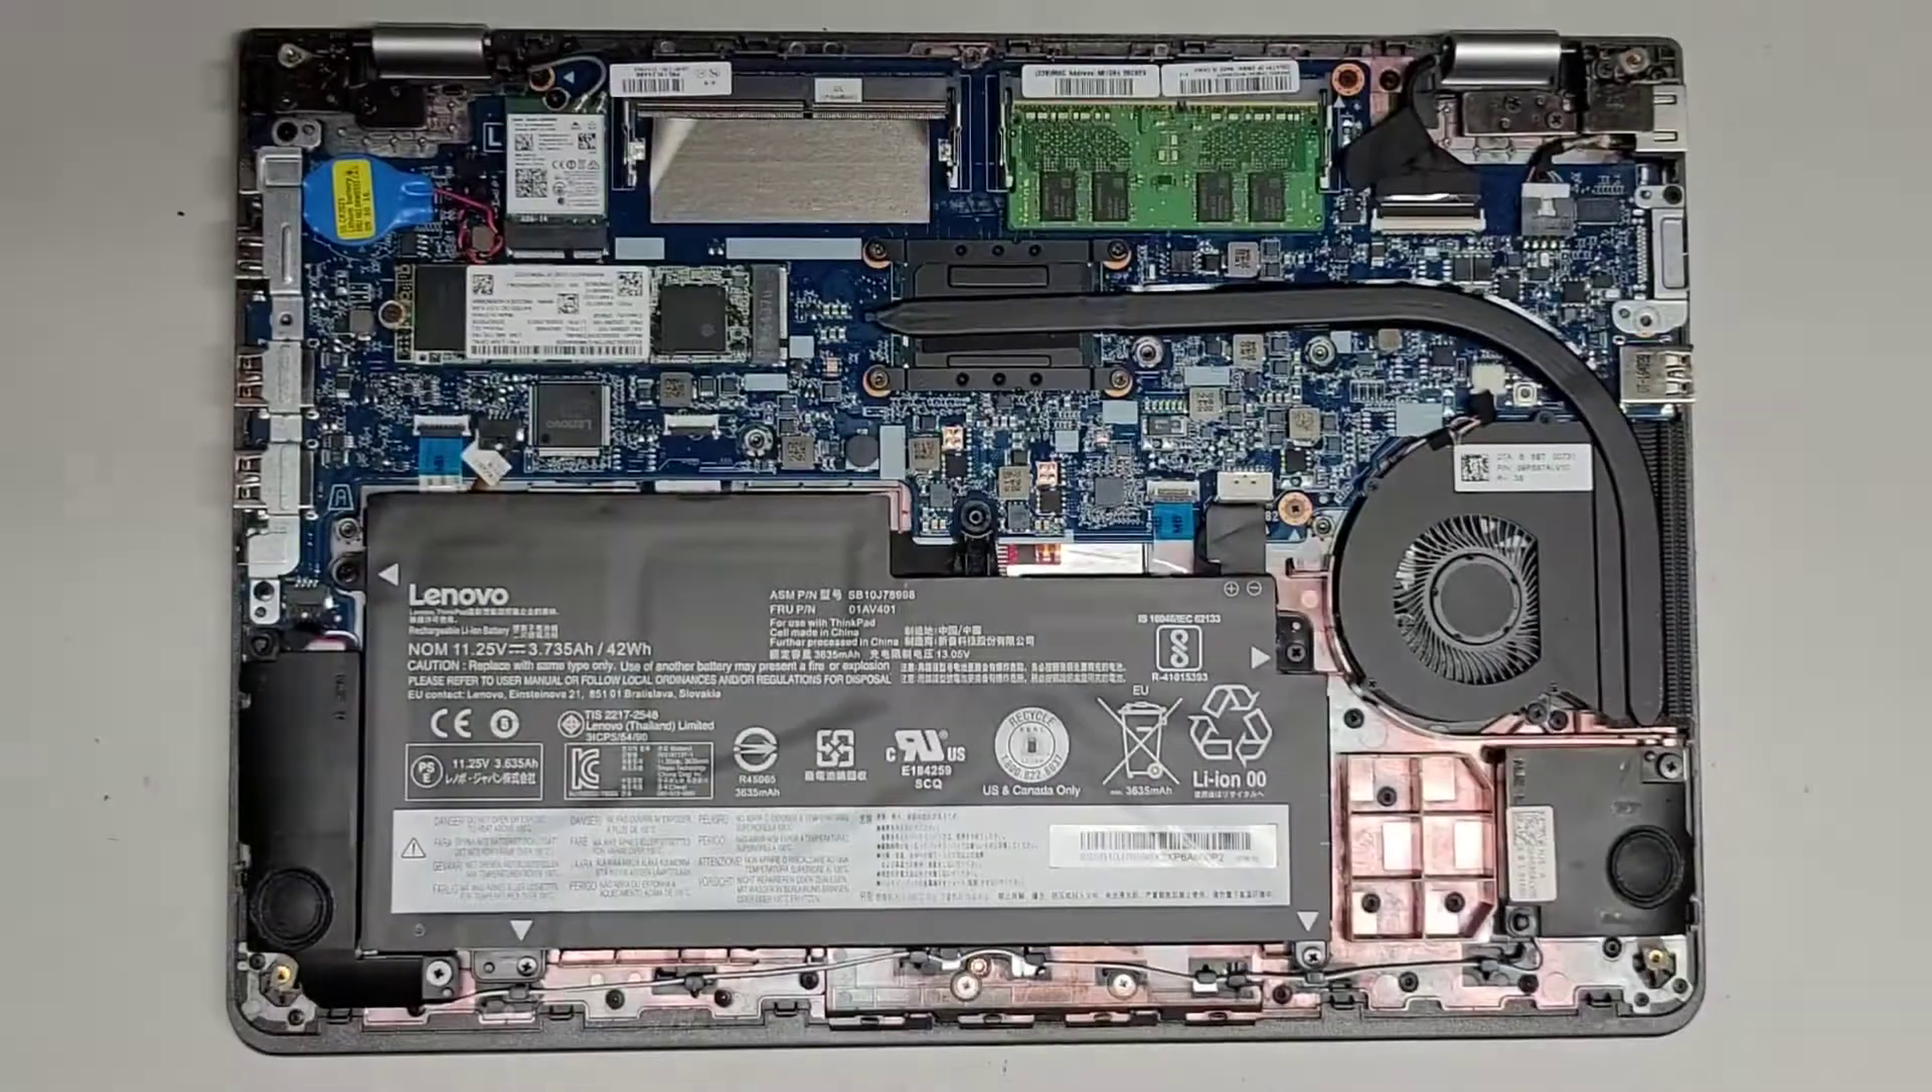You can see we got the bottom cover off, that came out pretty easily.